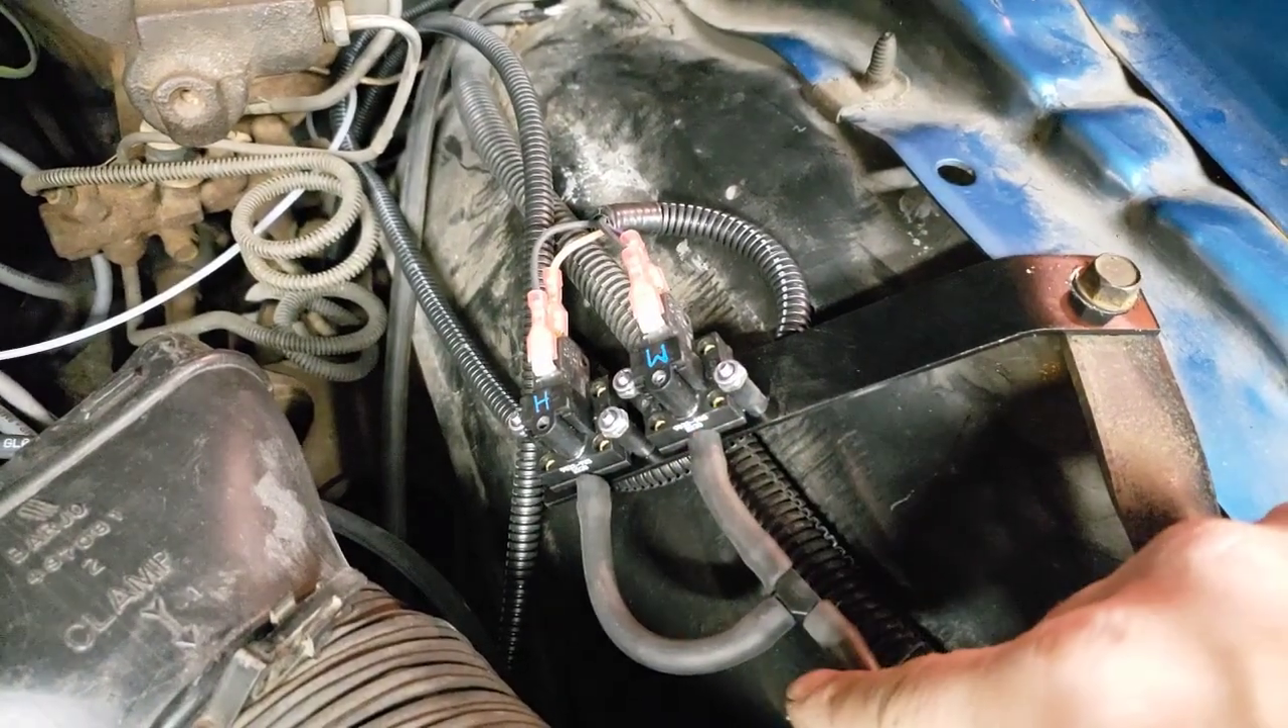Okay, so we got the pressure switches mounted on this simple little bracket that I created out of some flat stock metal.